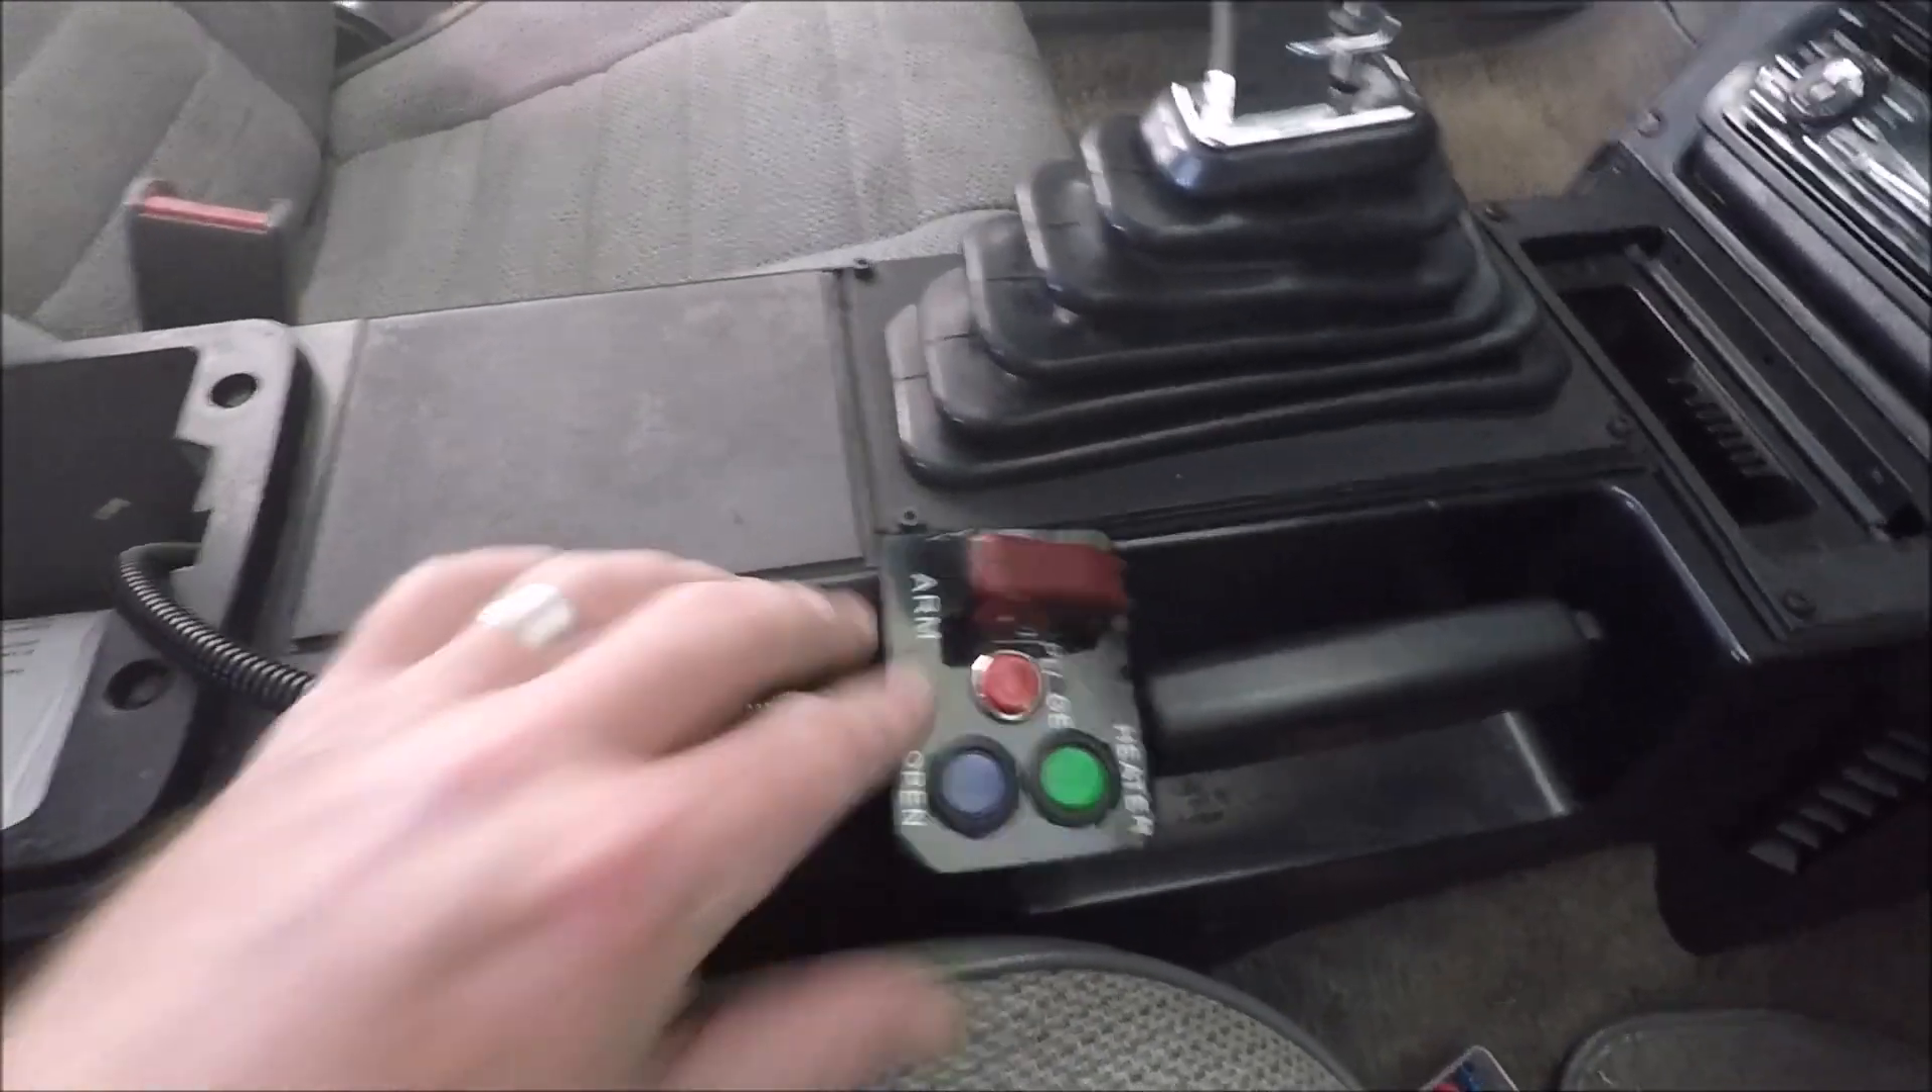You can see i got my little switch panel made here so i can just take it put it inside here when i'm not using it.